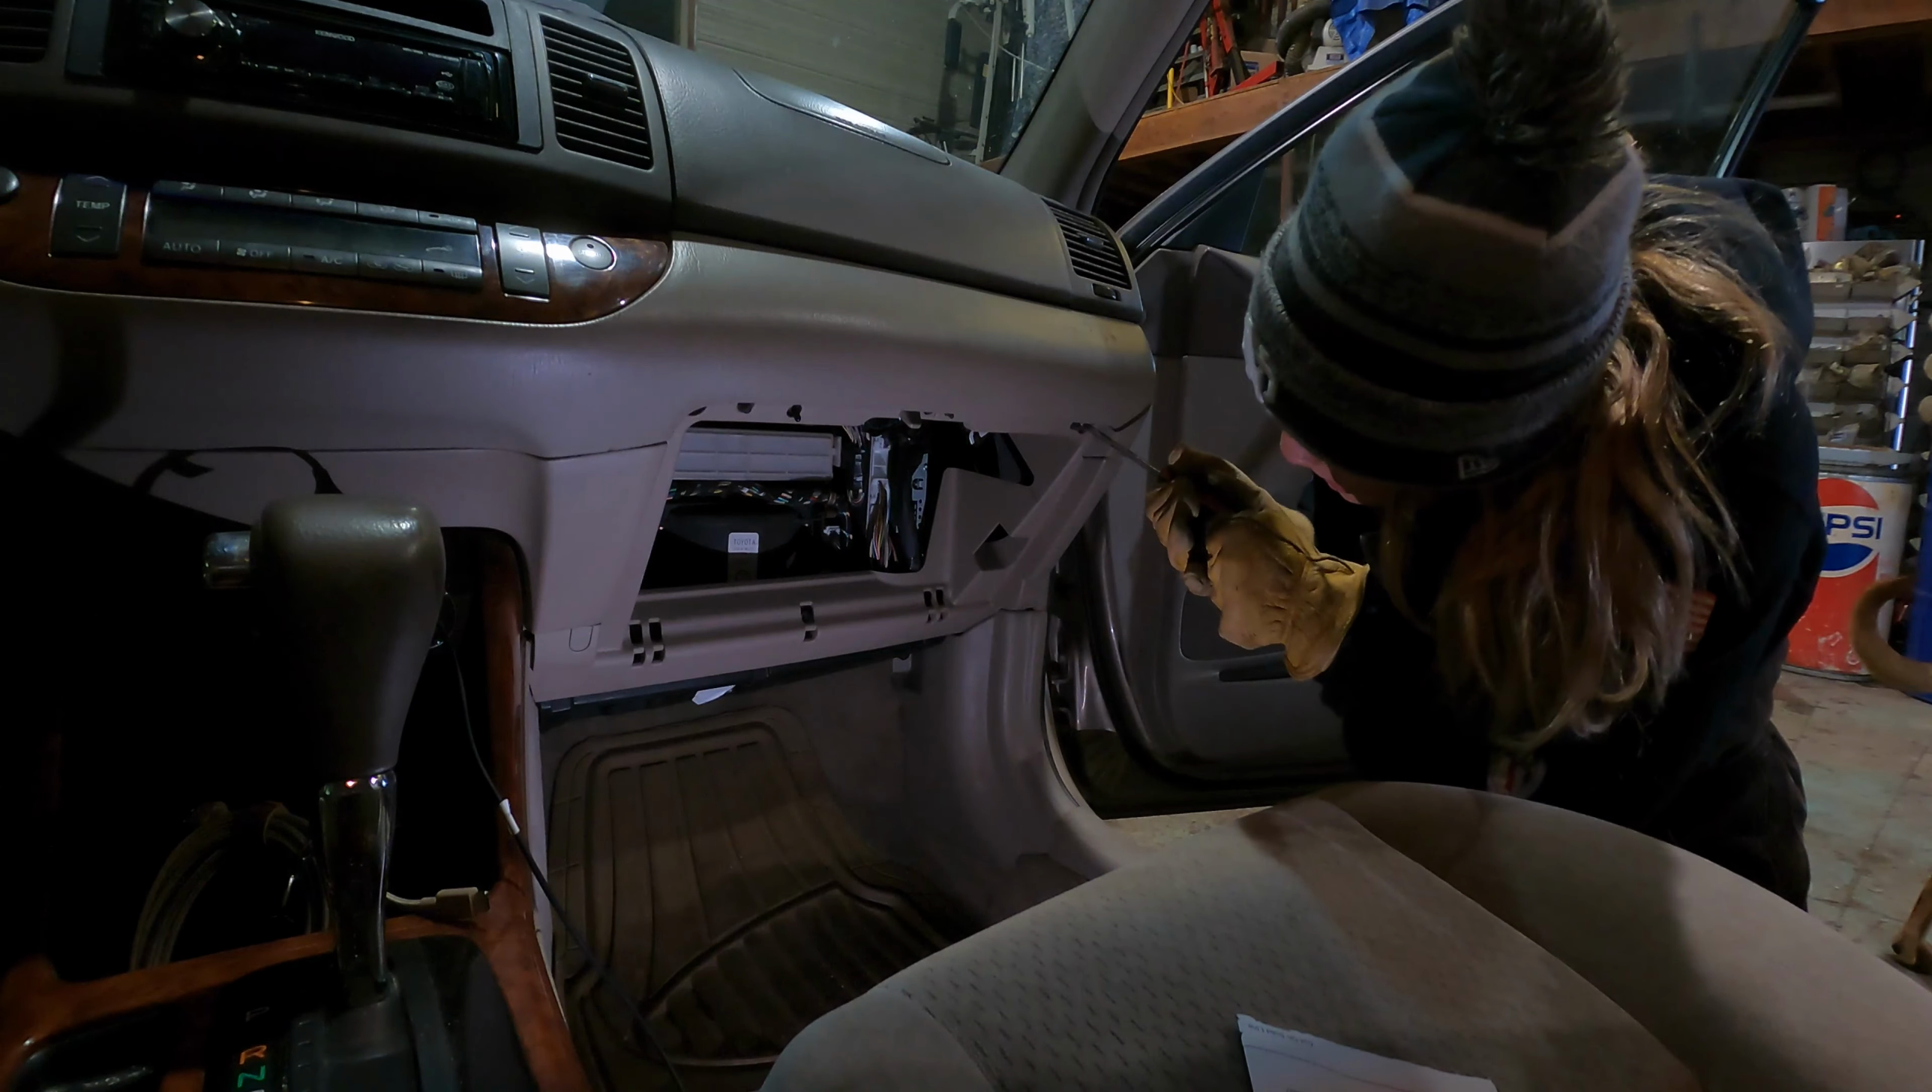I had already popped out my glove box.